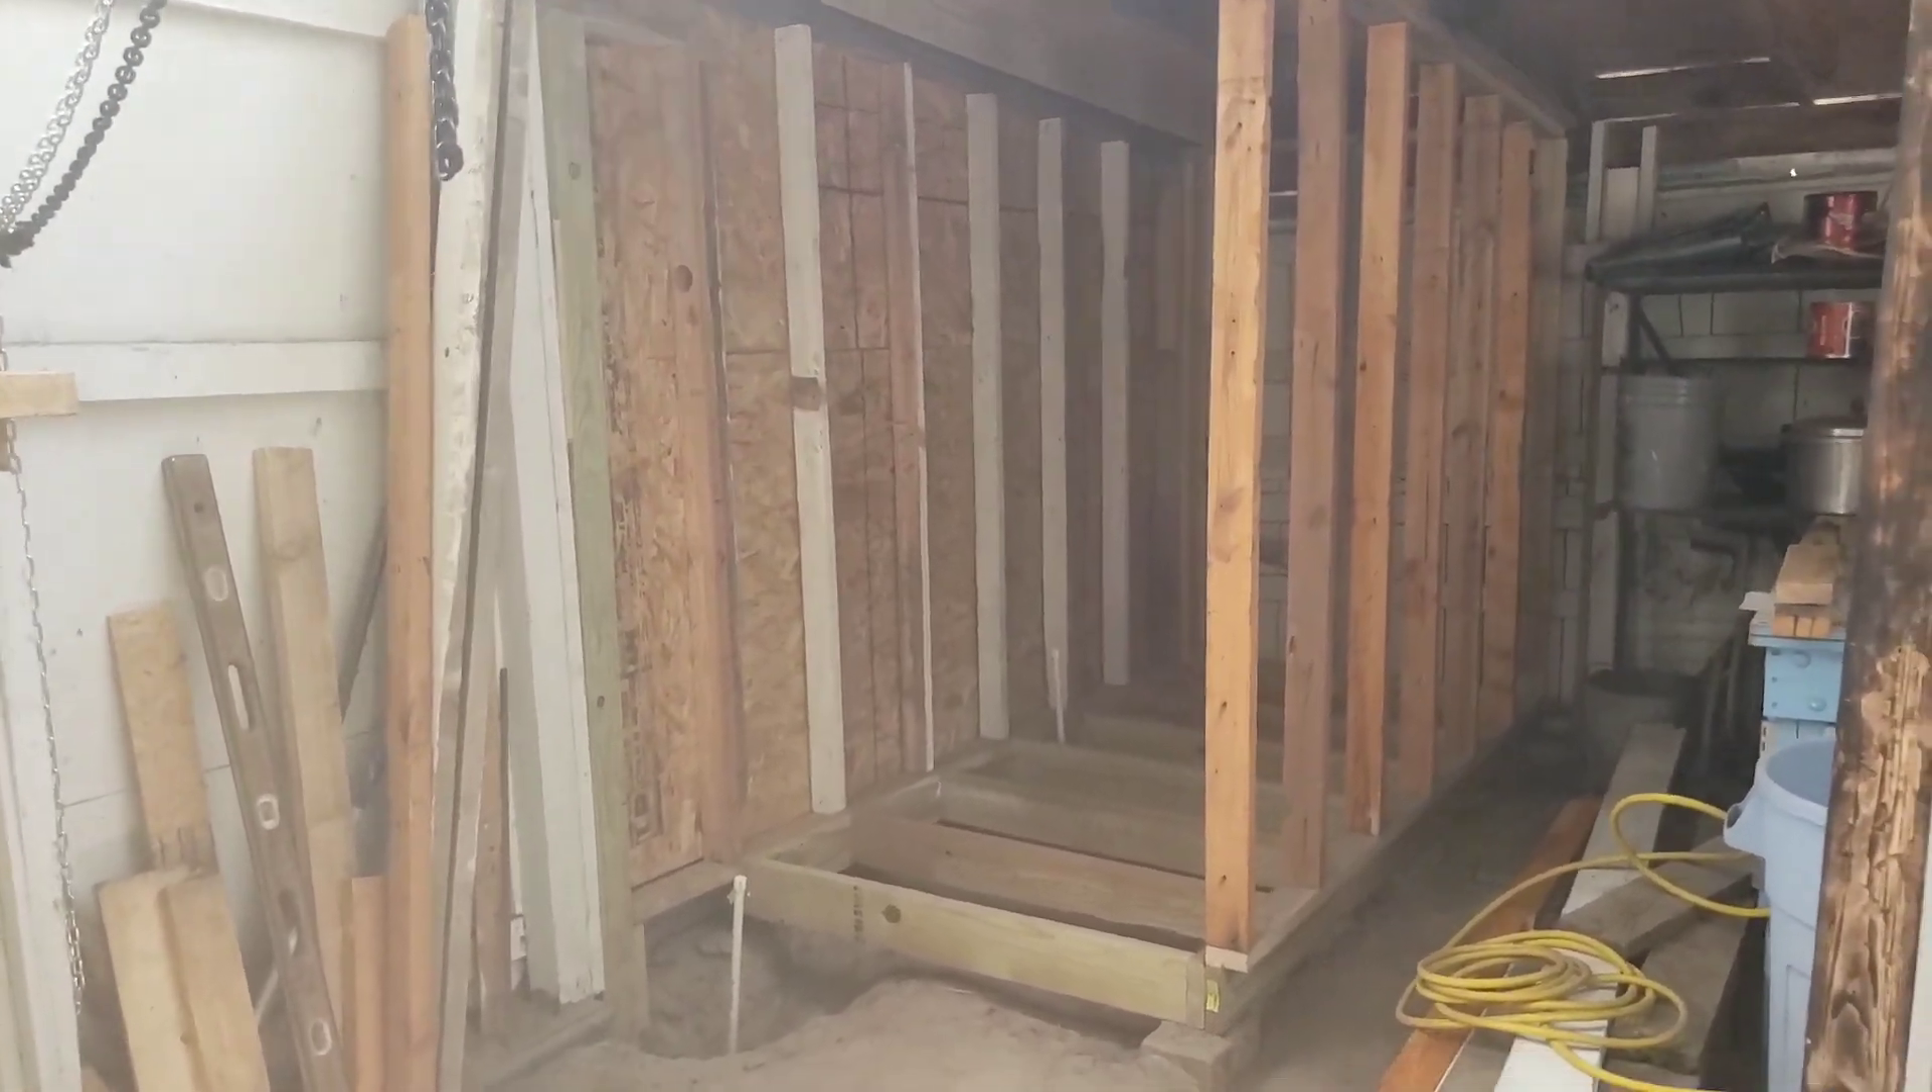I got this wall on the right put up today, and the last video you saw, I was putting up that wall on the left.